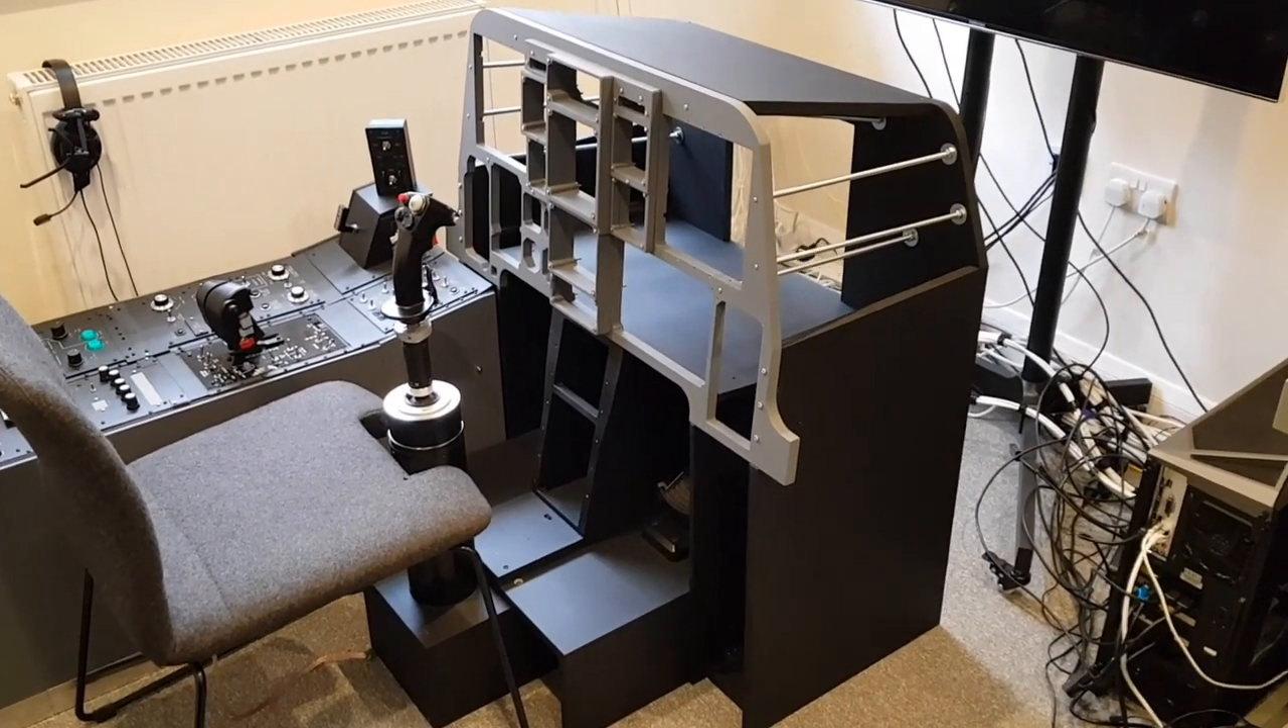Here we are at the point where the front dash in terms of the whole physical frame is now completed.